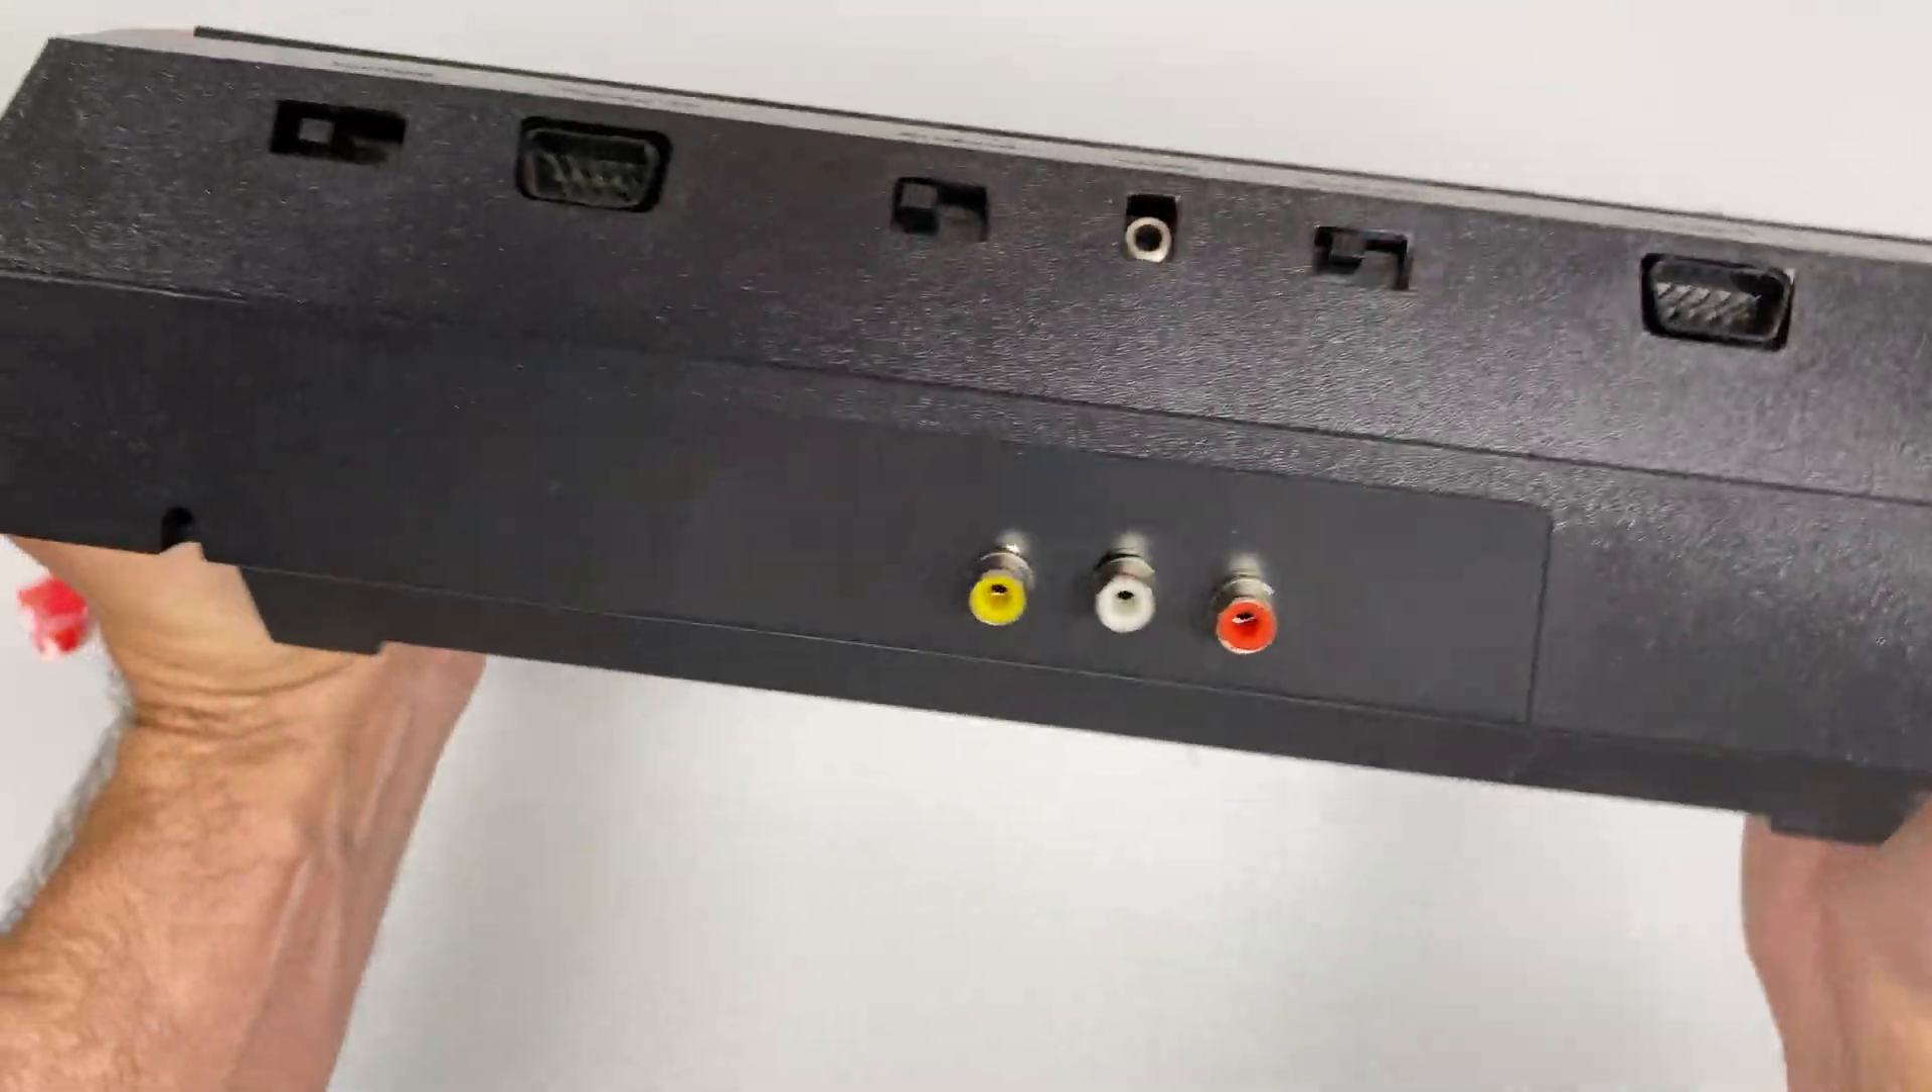All right so at this point we have successfully added rca cables to our atari 2600.